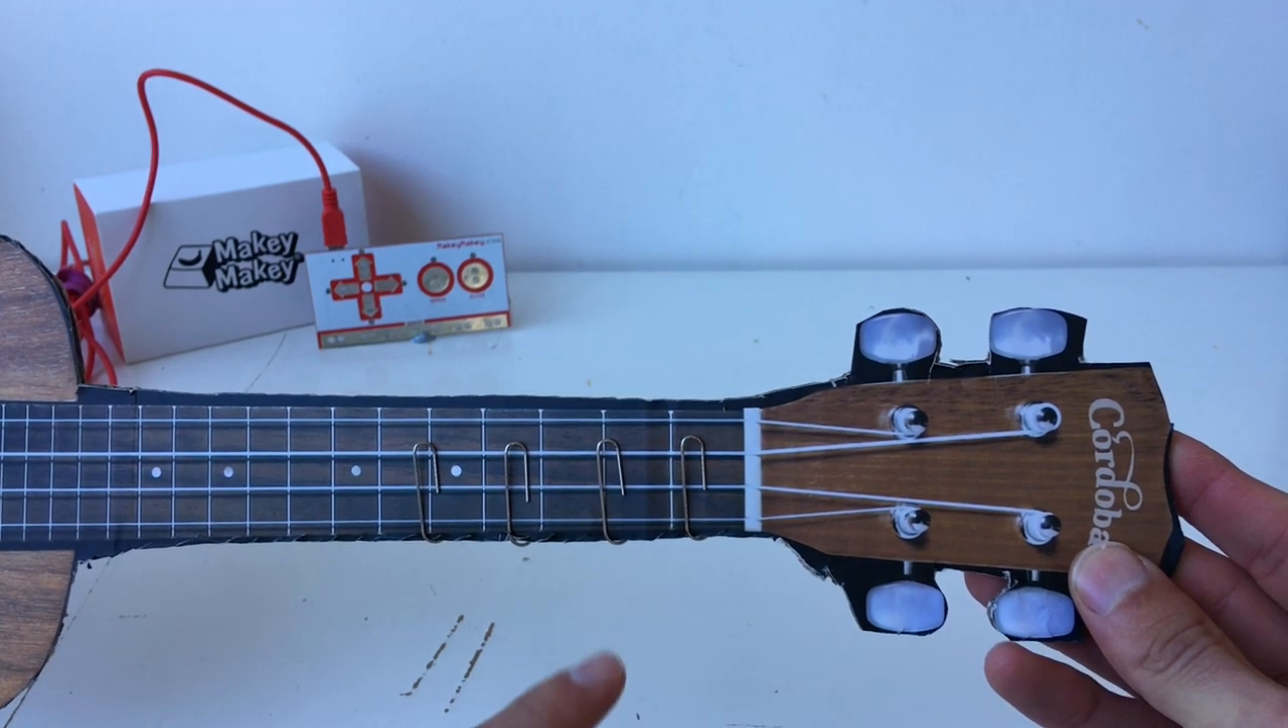So you see here I've got each of the paper clips fastened to the neck of the guitar.